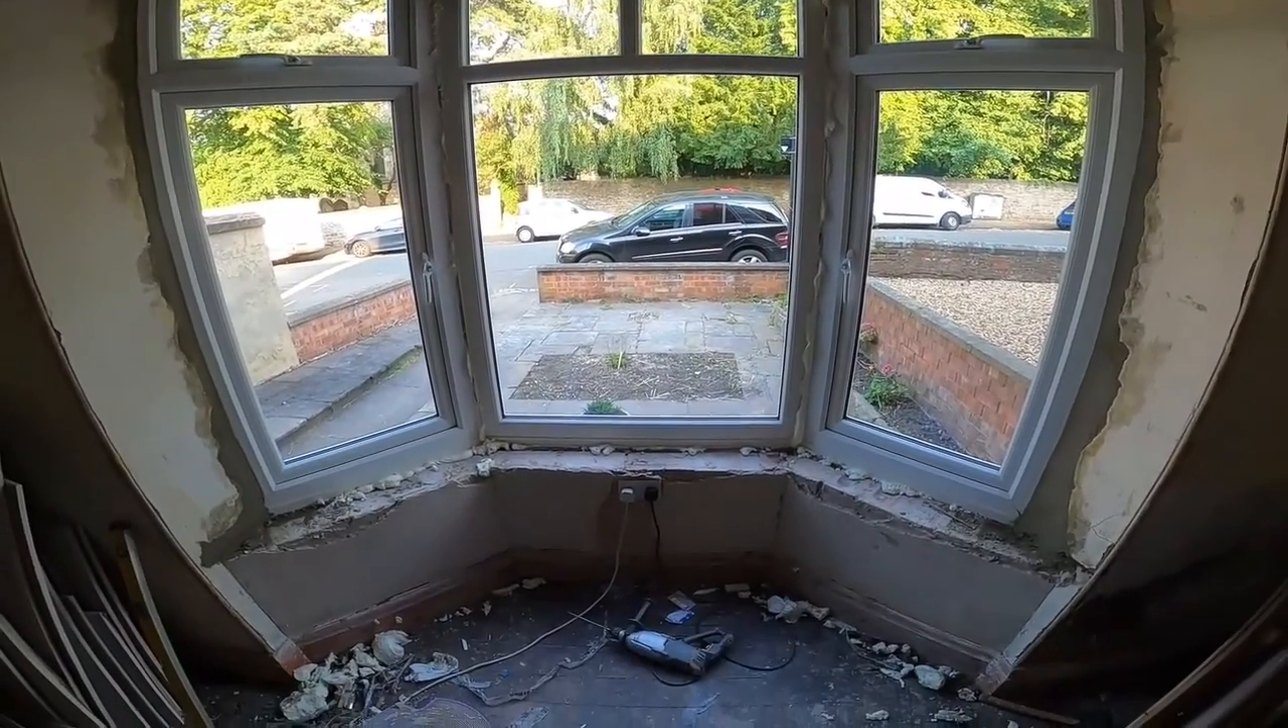So there's a windowsill to go back on.